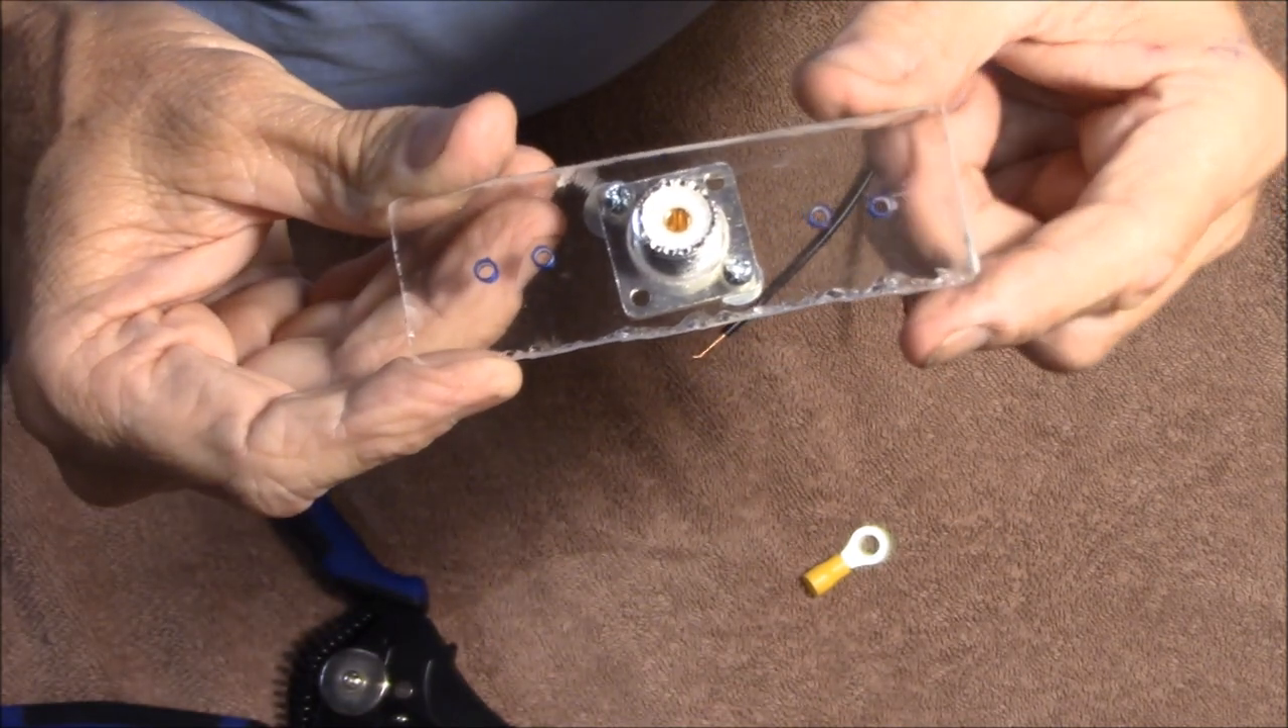Let's put some mounting screws in there. I have the SO239 connector mounted onto the piece of plexiglass here.